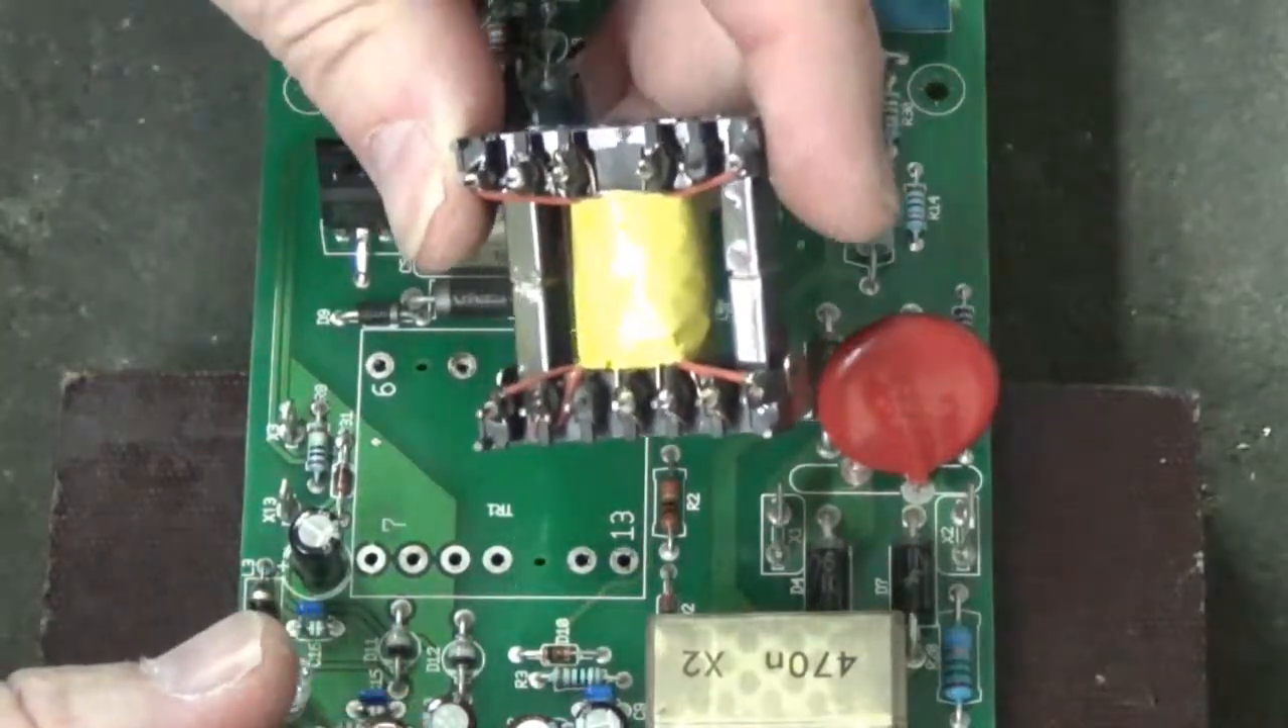There's our transformer we've just removed from this board.